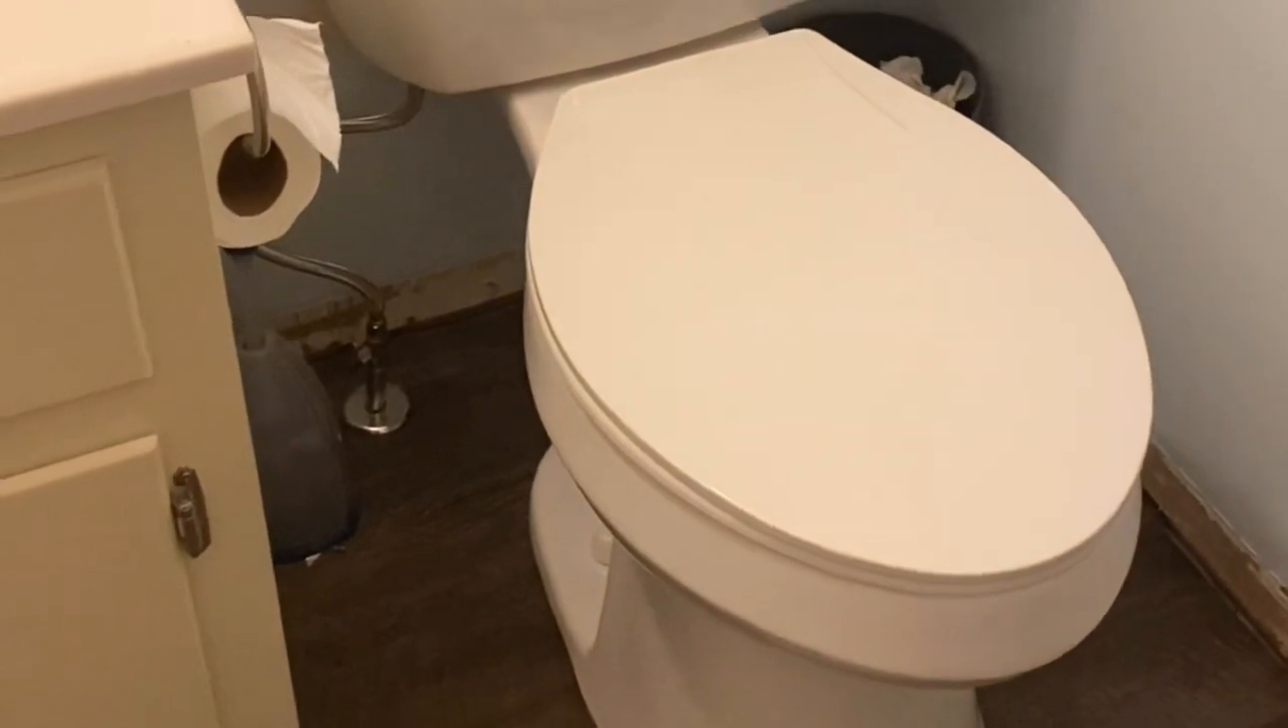The floor looks so good, and now we've got some work to do over here on the wall, but the floor is in and the toilet is in.